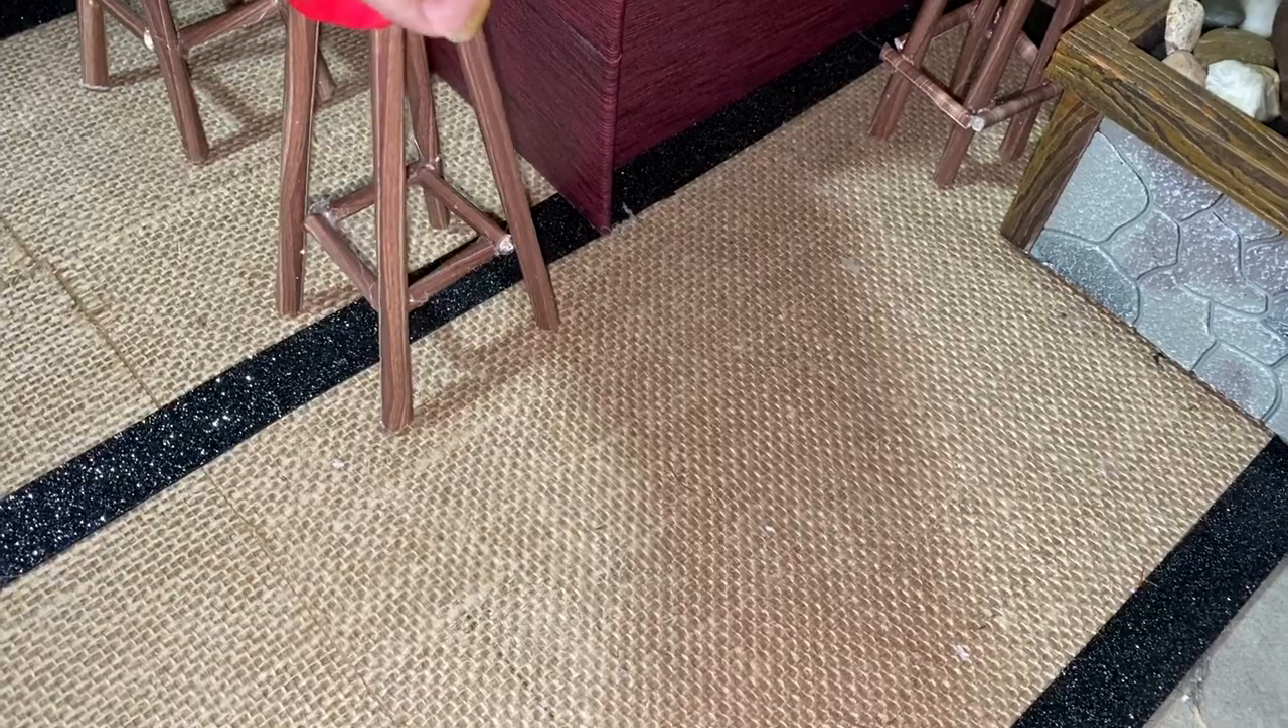I hot glued those little dowel rods between the four legs of the stools.